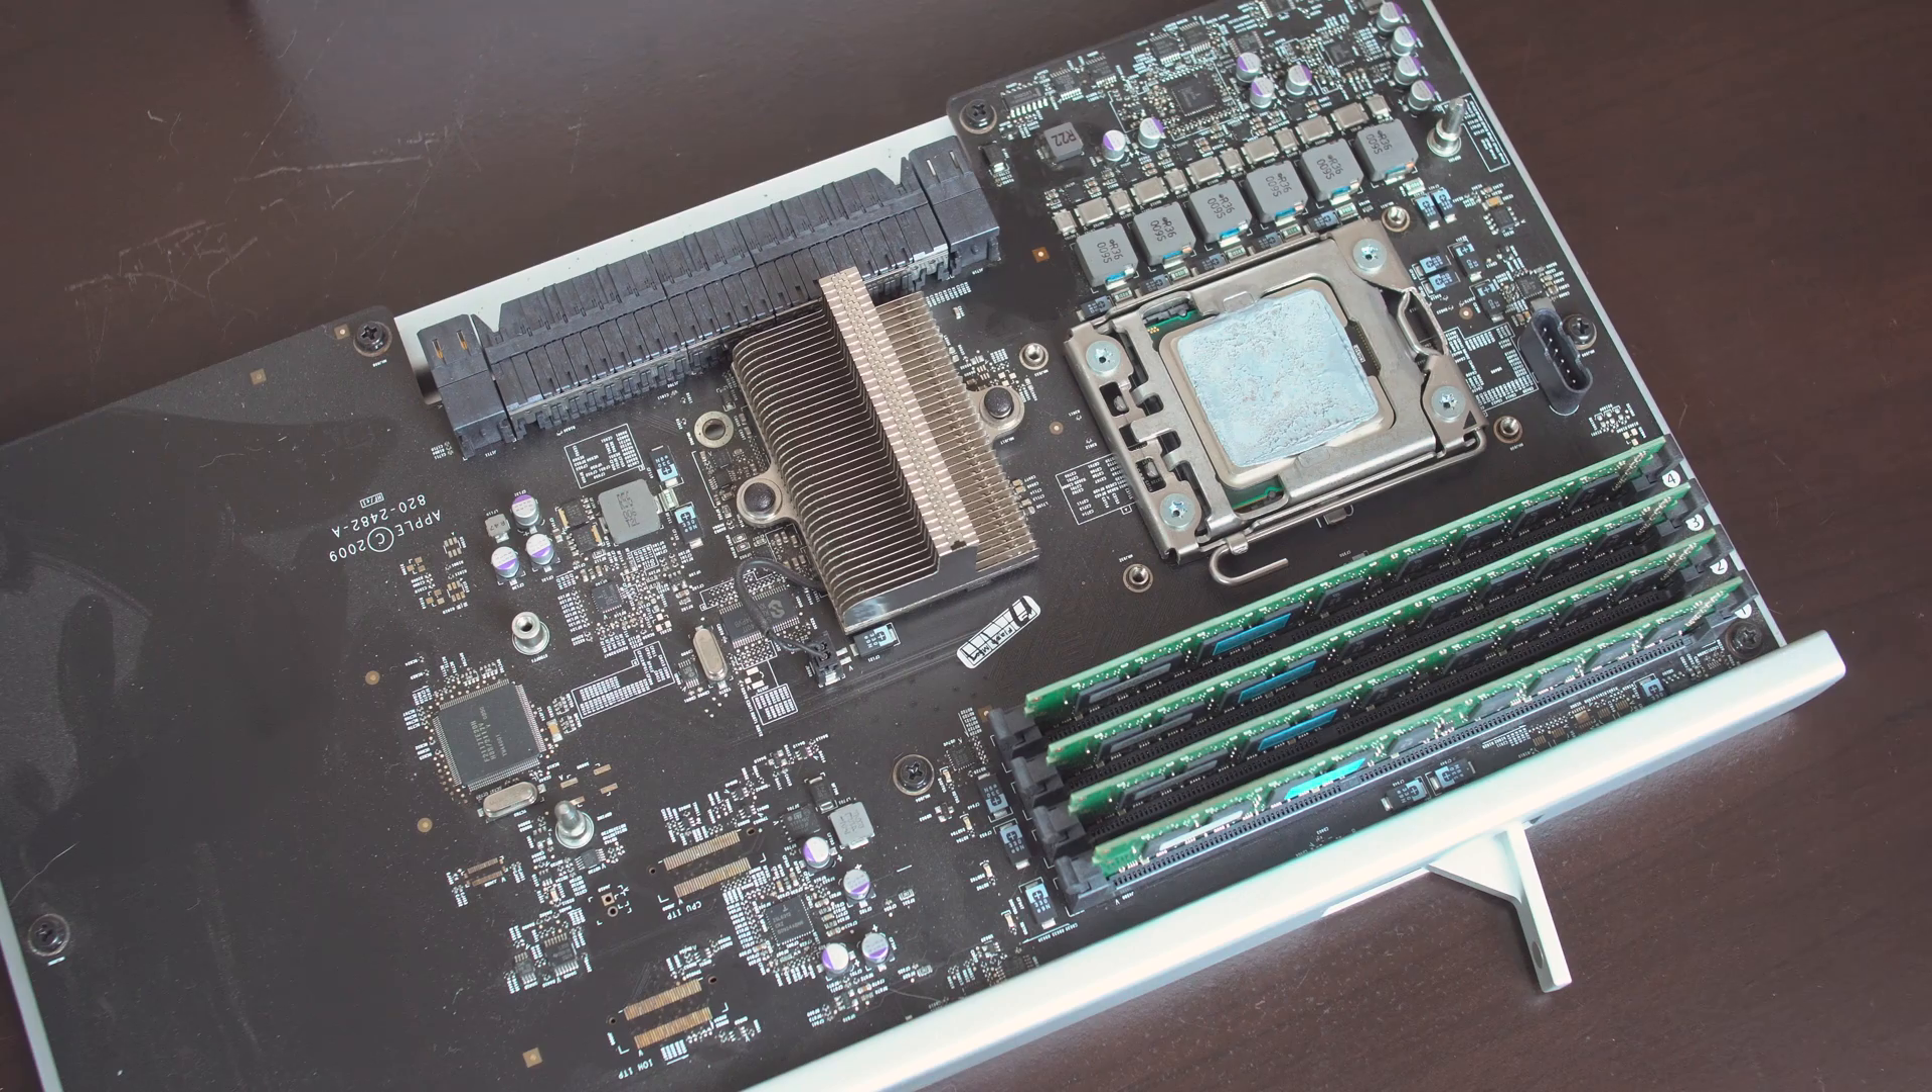Now that we have the heat exchanger off we need to pull the old CPU out.